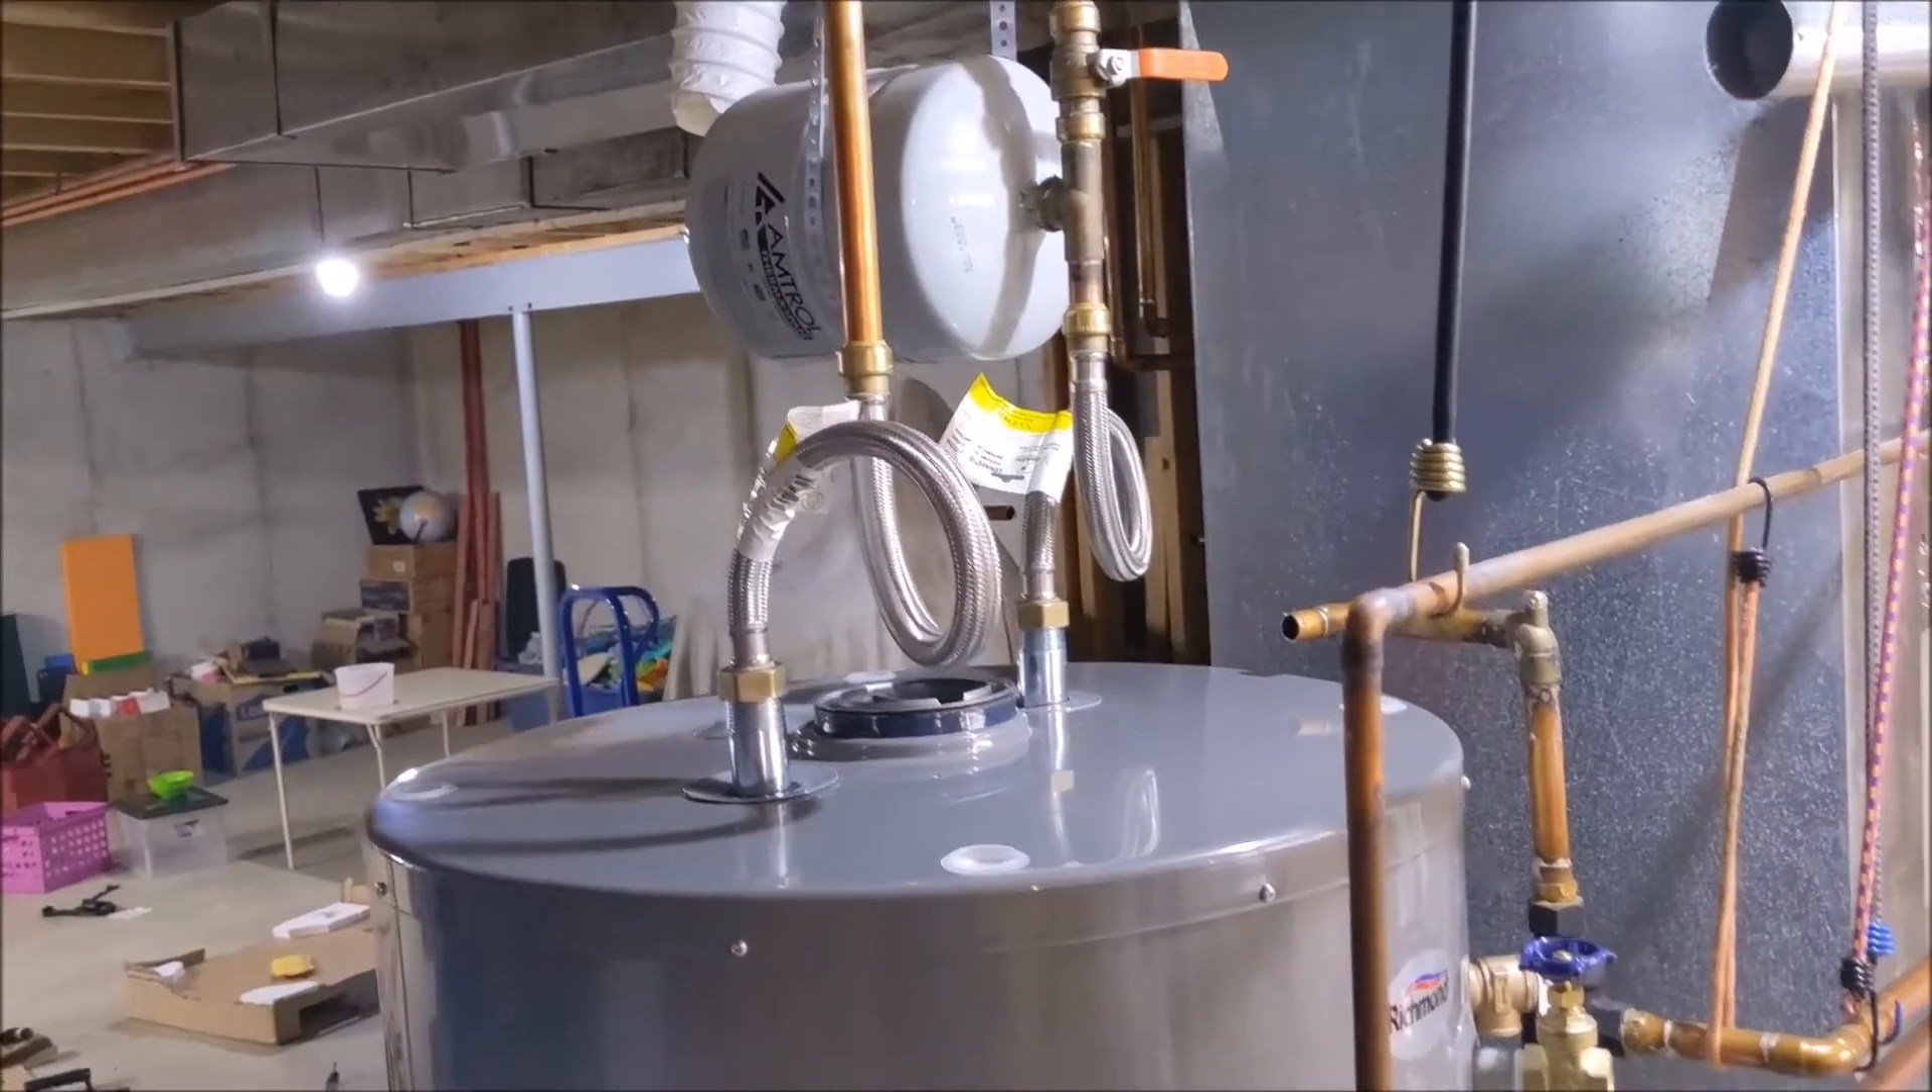Well, after much ado, I finally got the water lines connected. You can see those 24-inch shark bites.